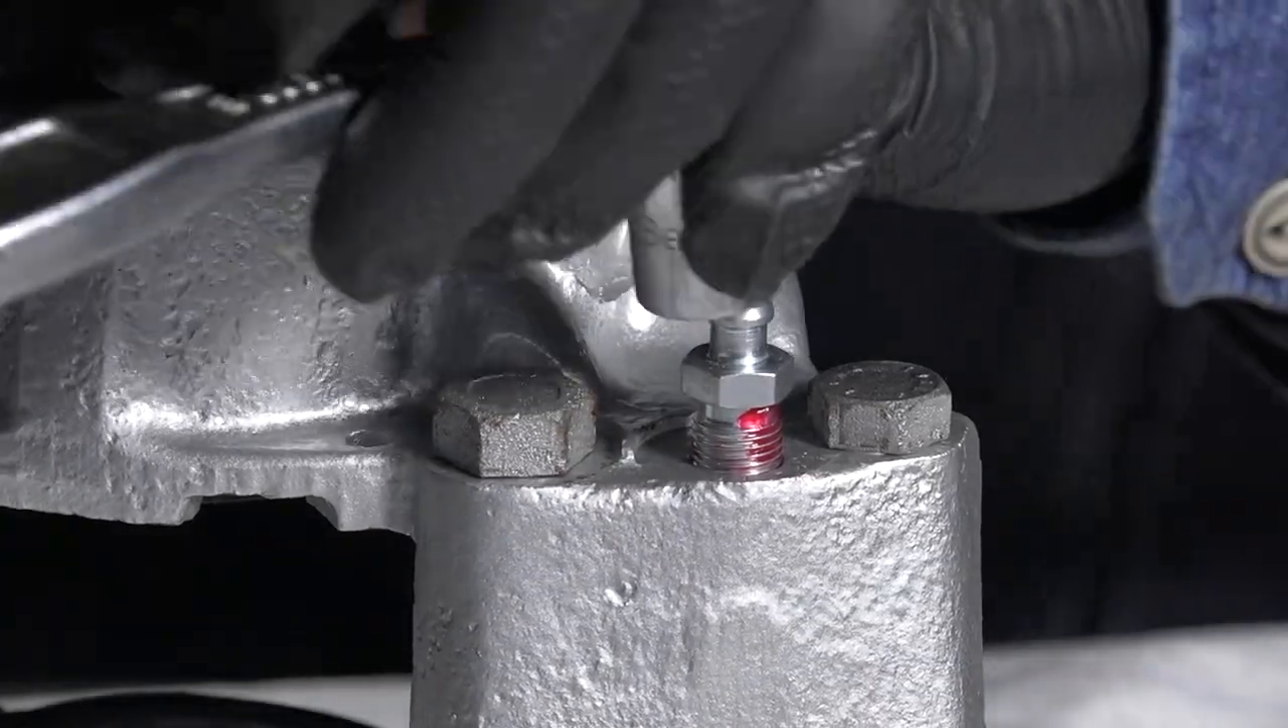The last thing we have to do is to put the bleeding nipple in and tighten it.